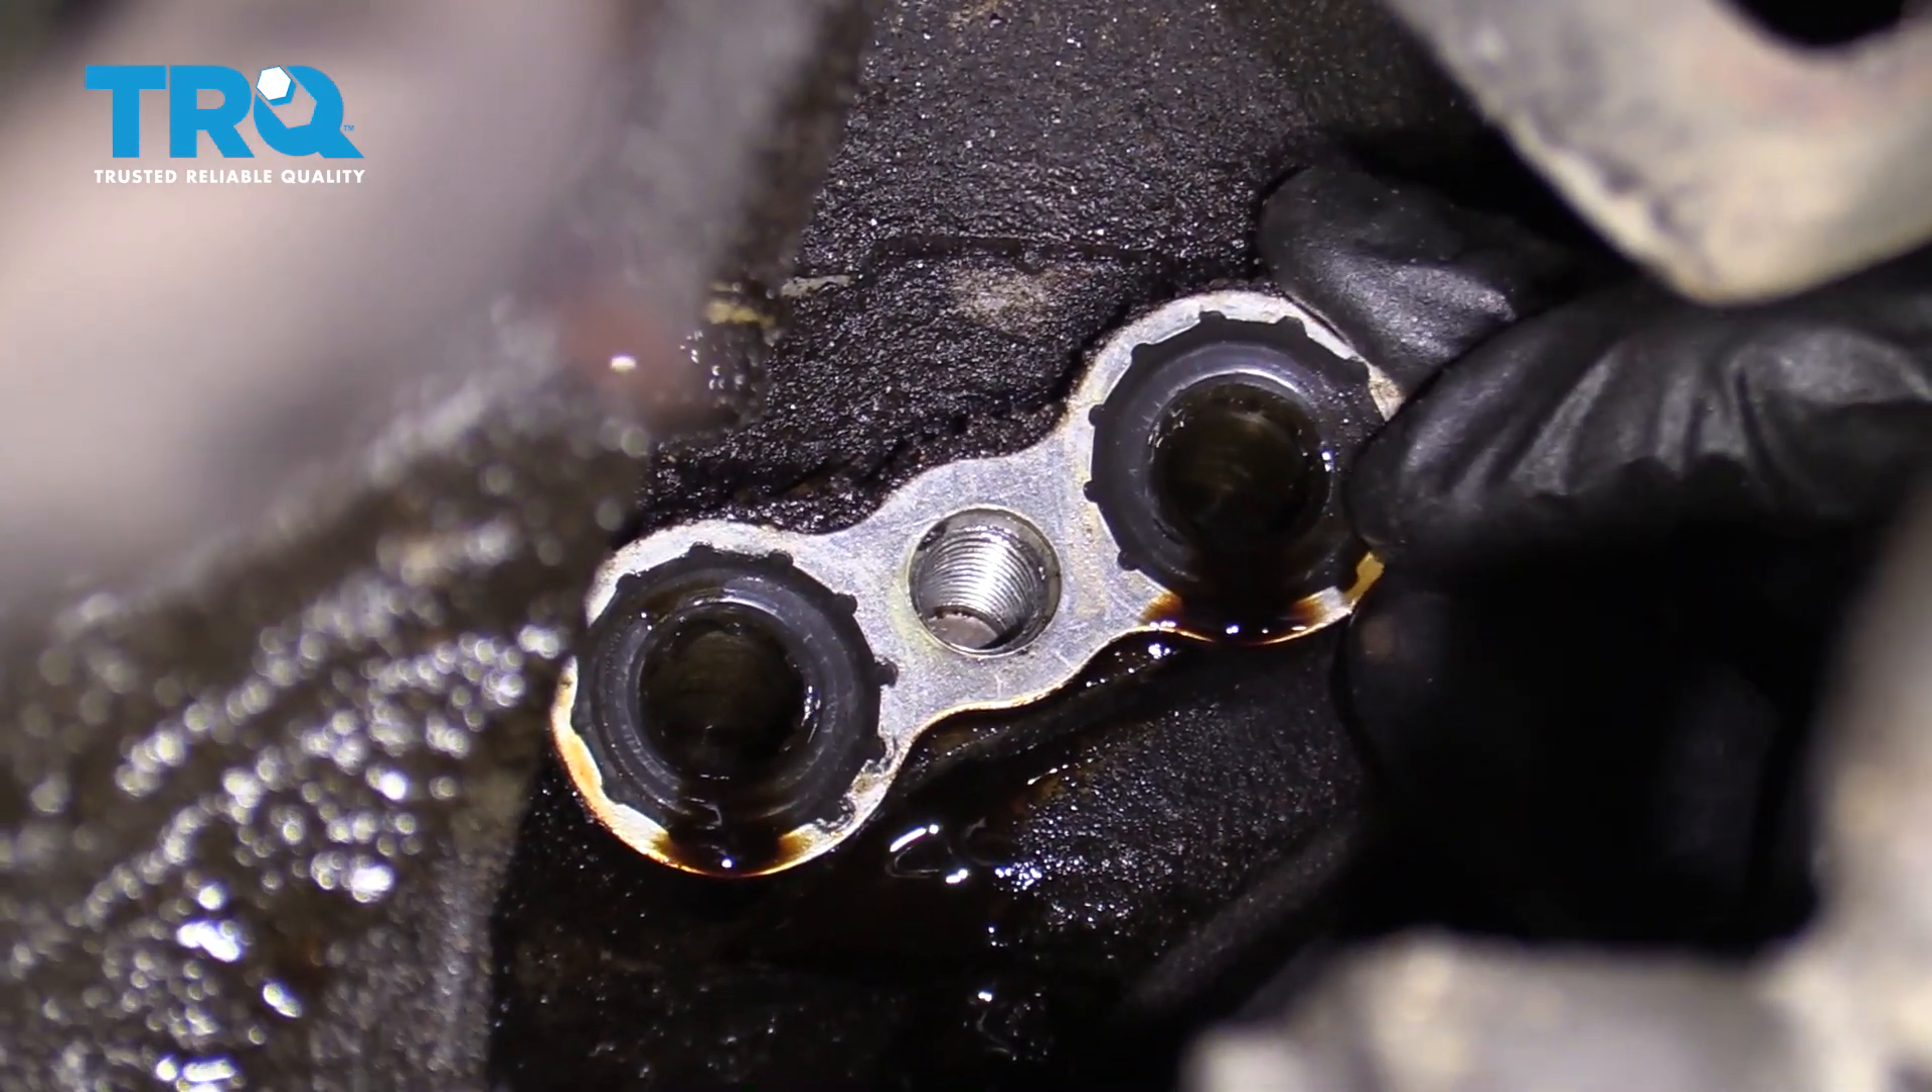Okay, so now that we have that out, what you're probably going to notice is I still have my gasket on the engine itself.